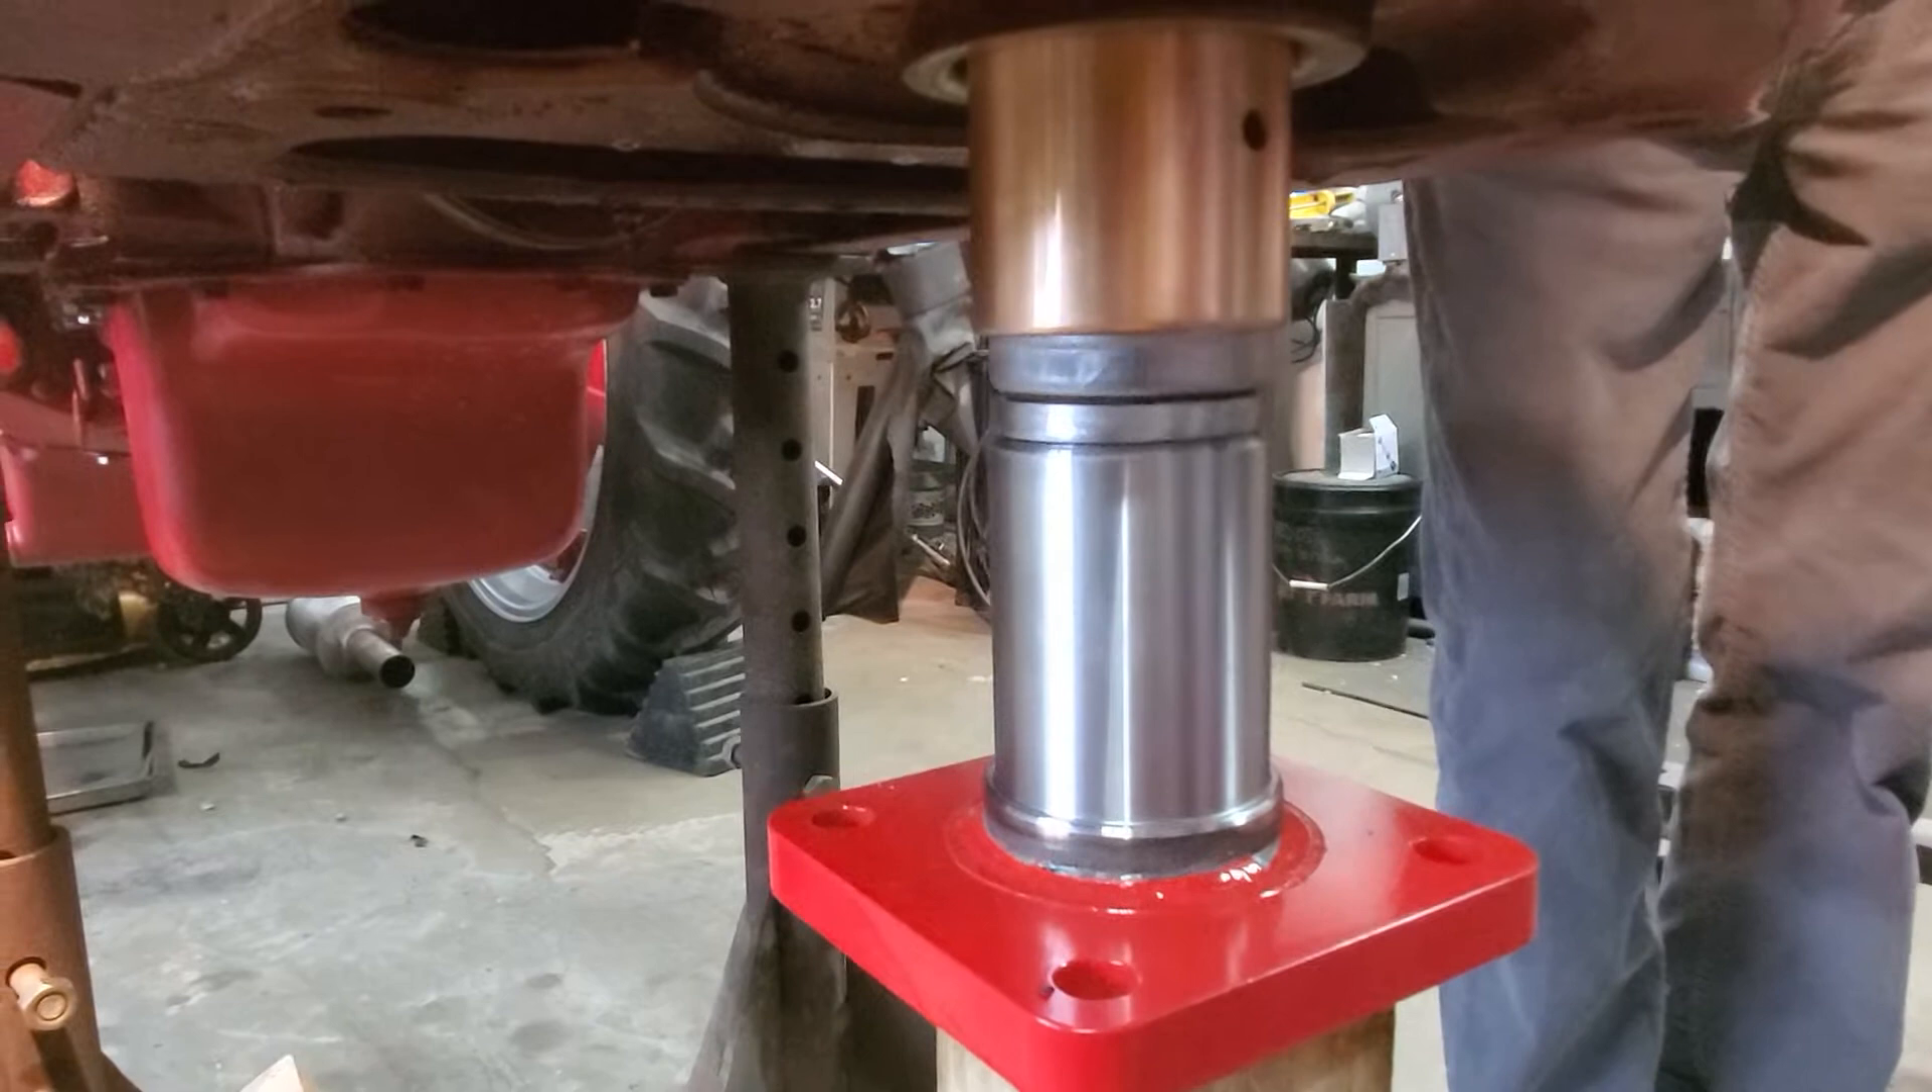We've already pressed the bushing in just a little tiny bit.